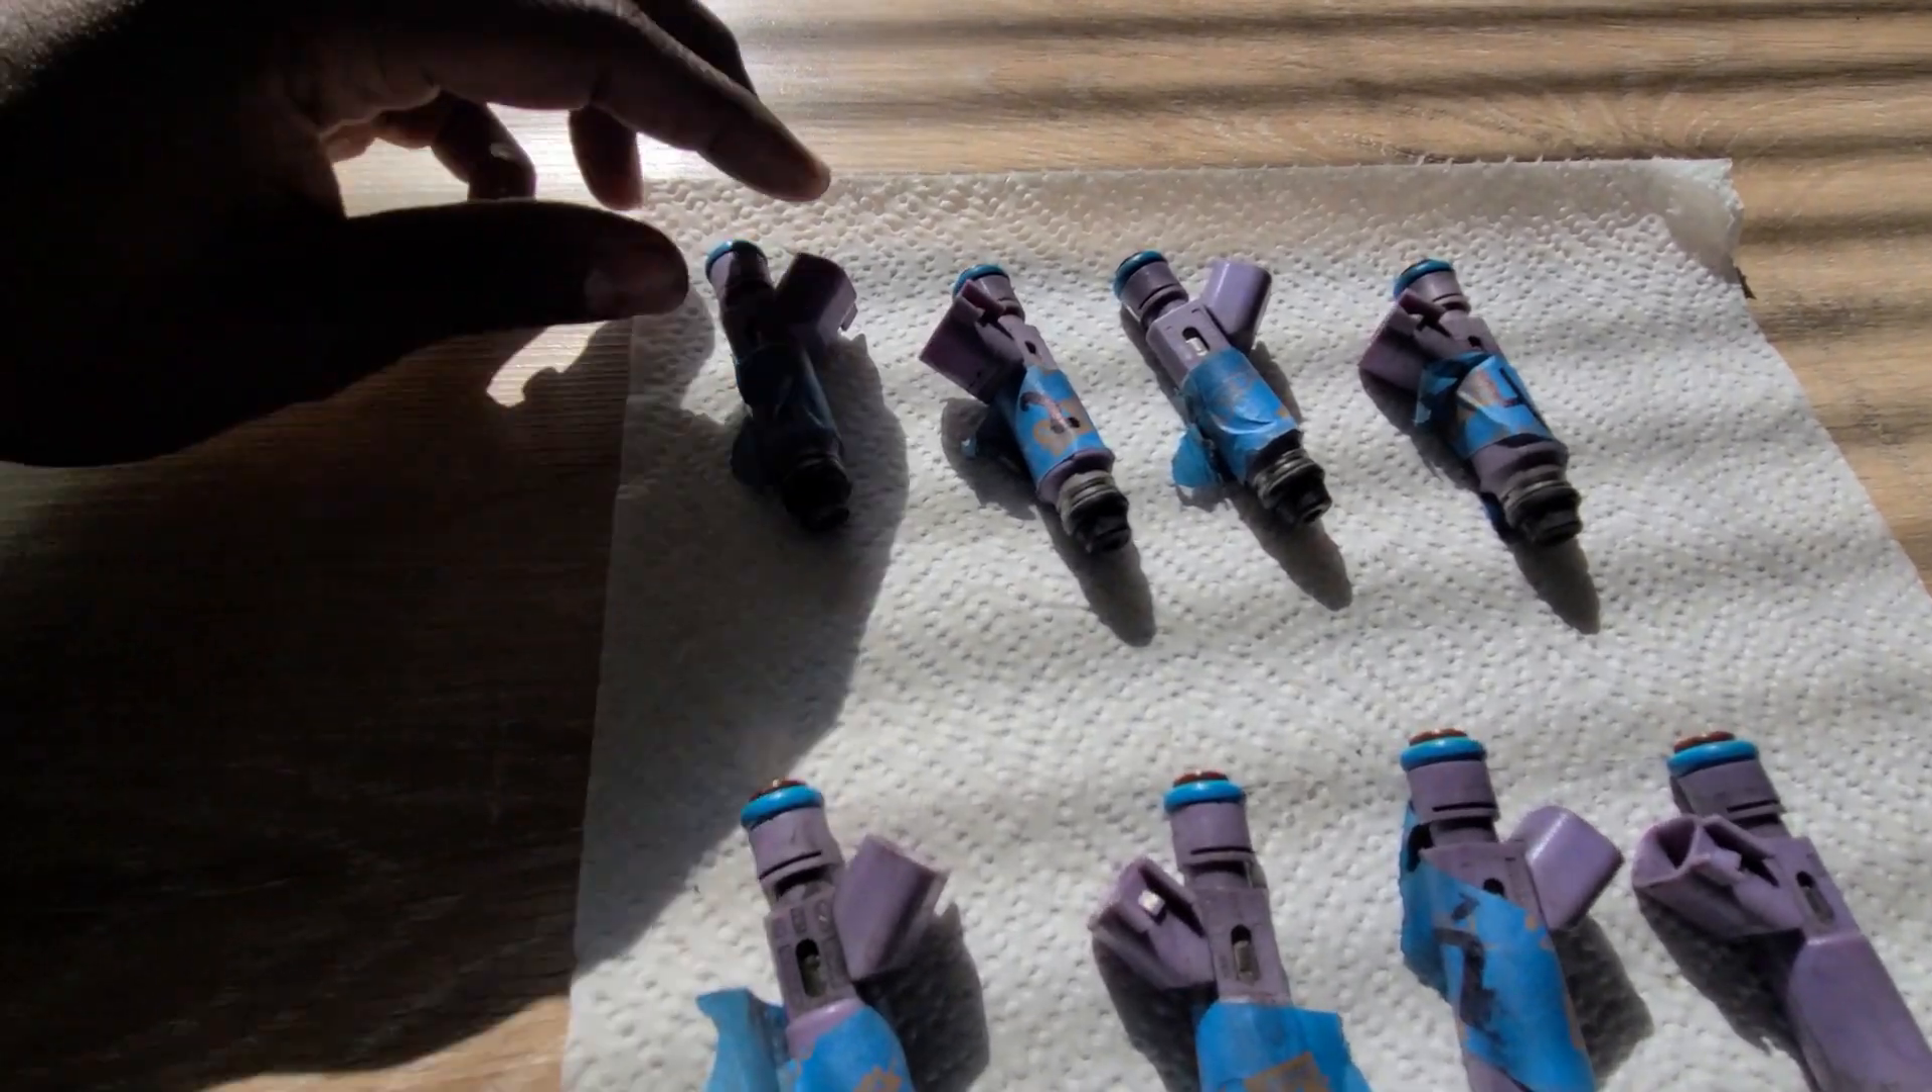Alright so I have all the injectors actually out of the truck and I went ahead and labeled them so I knew what order and which cylinder they came from.